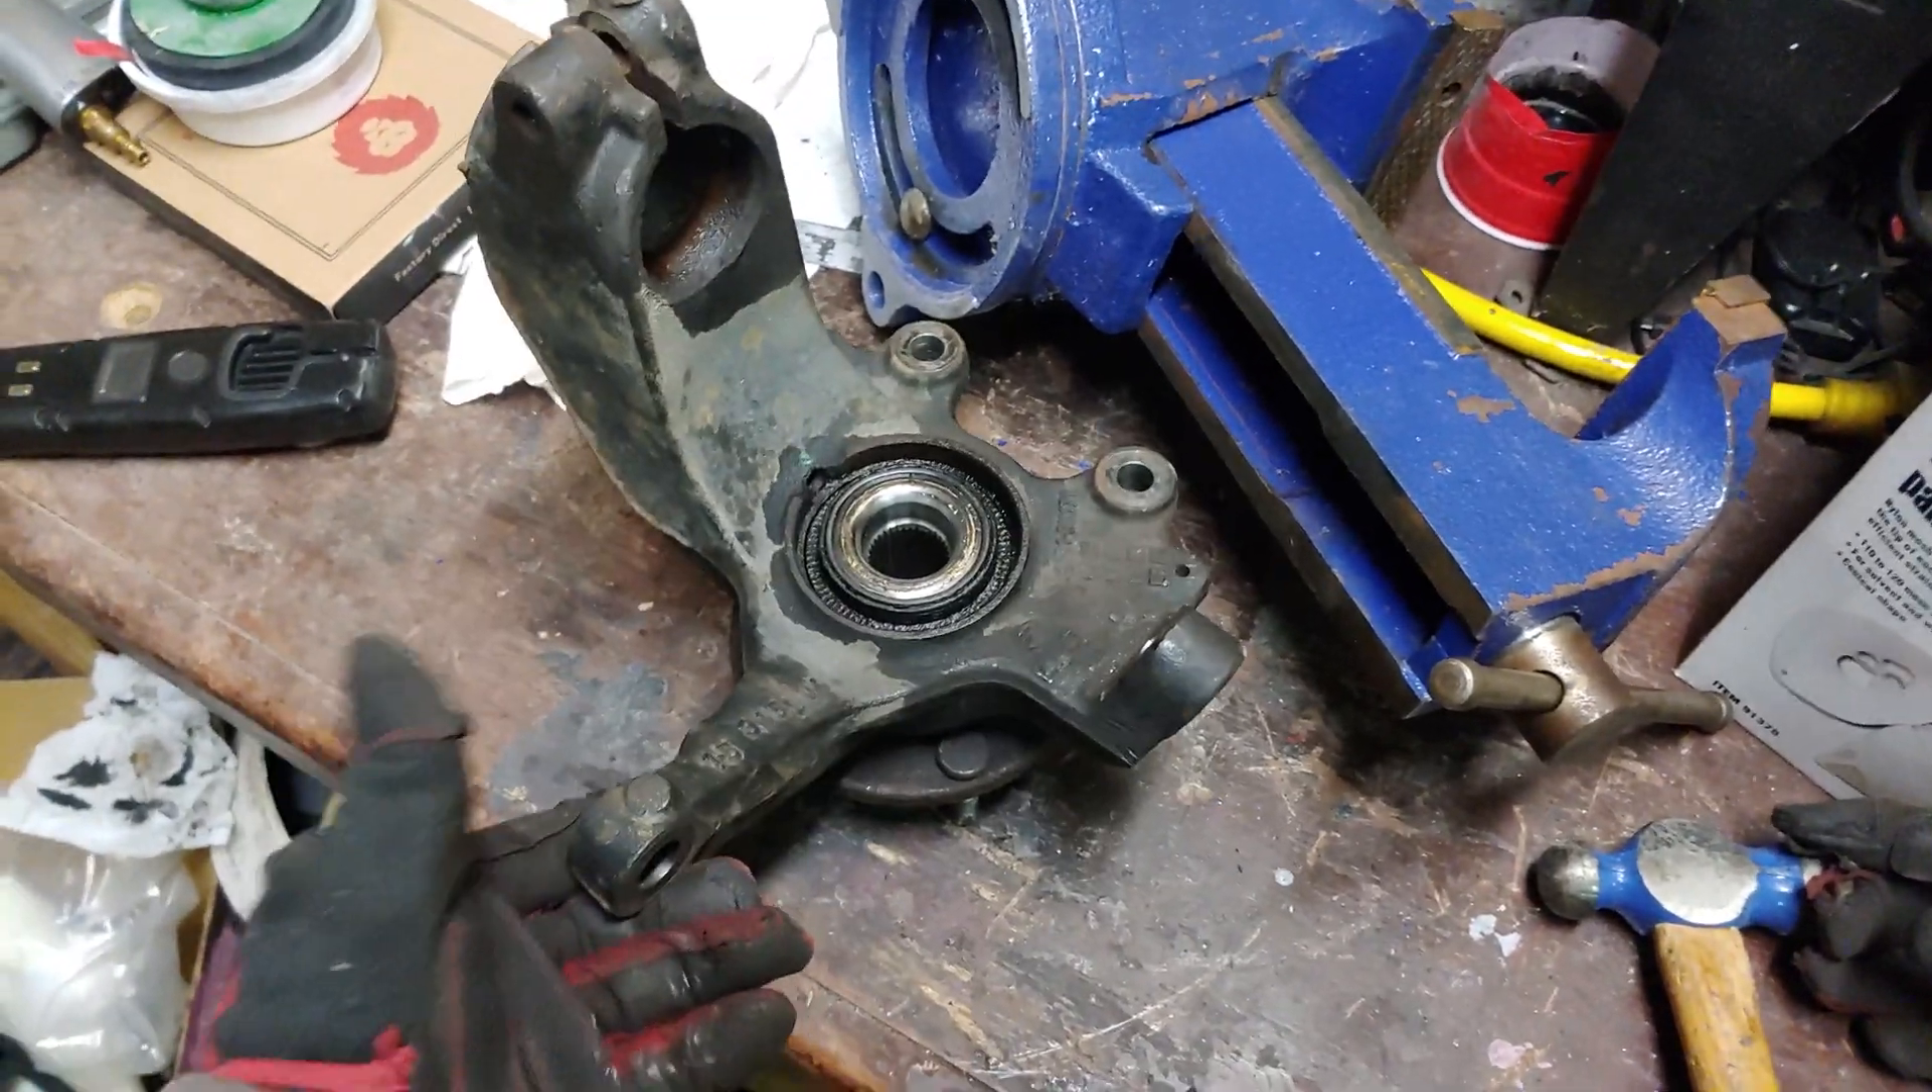I got the steering knuckle out.